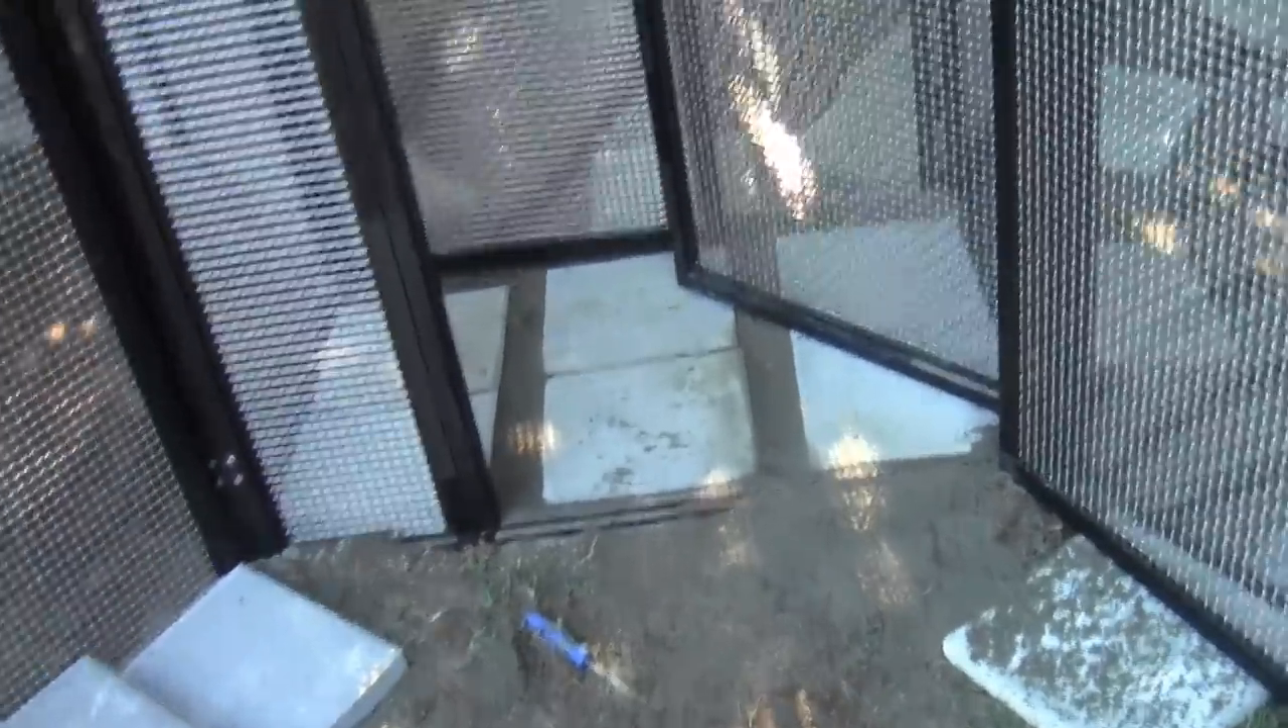So yesterday I started putting these pavers down they're not completely done yet guys.